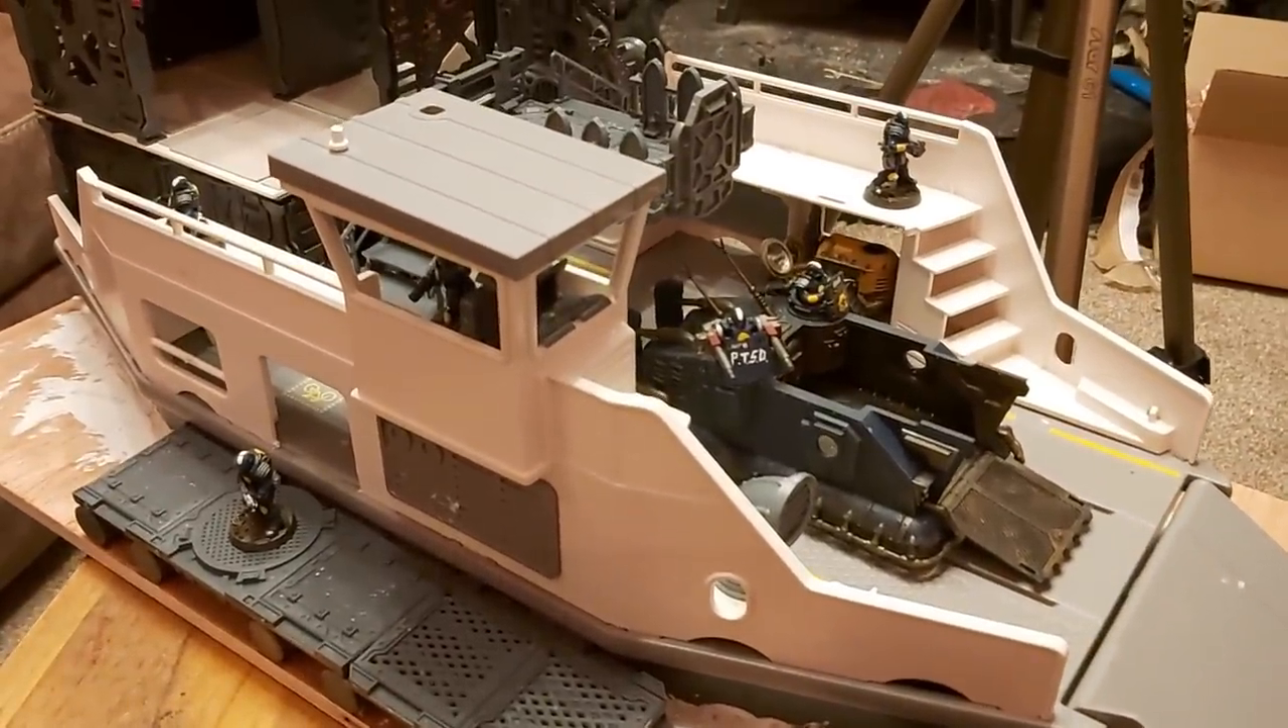There's the stairs in place.